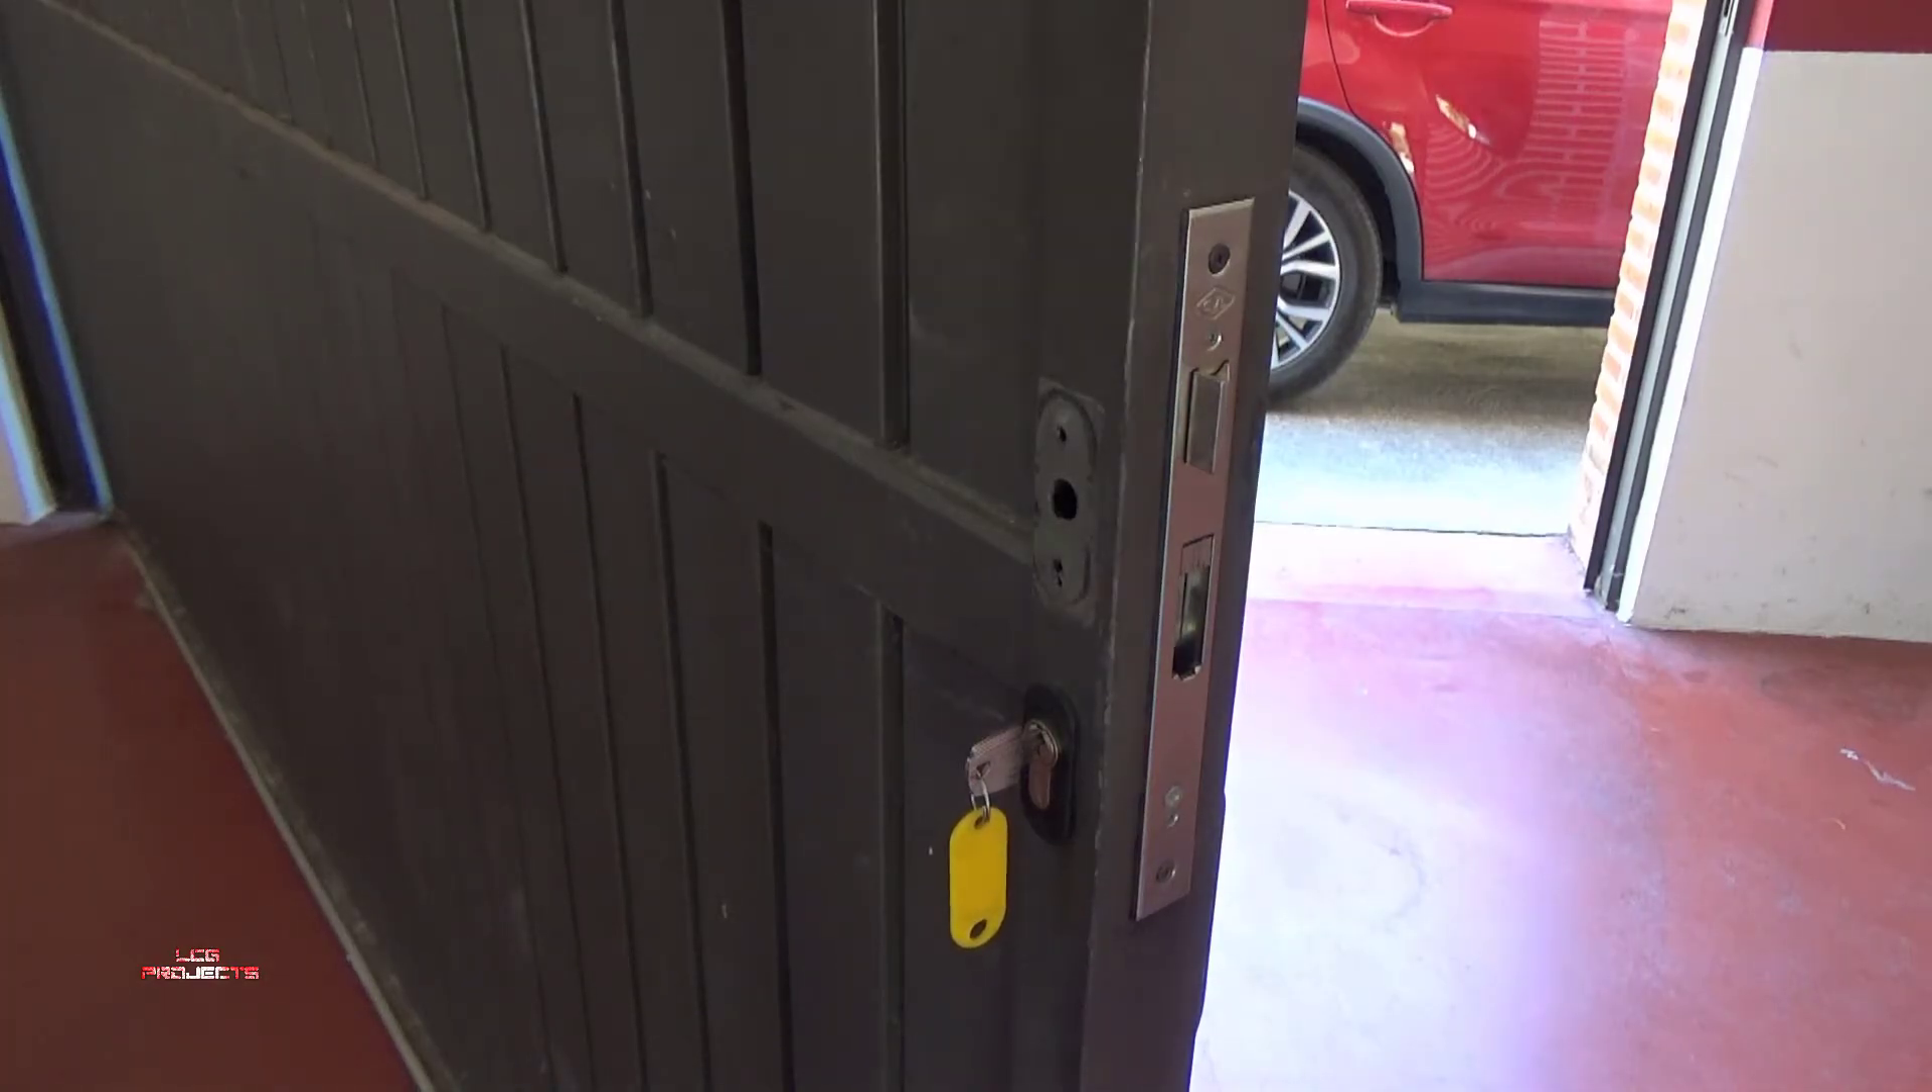La cerradura ya está colocada. Y ahora lo último que nos queda es colocar la manilla o tirador.